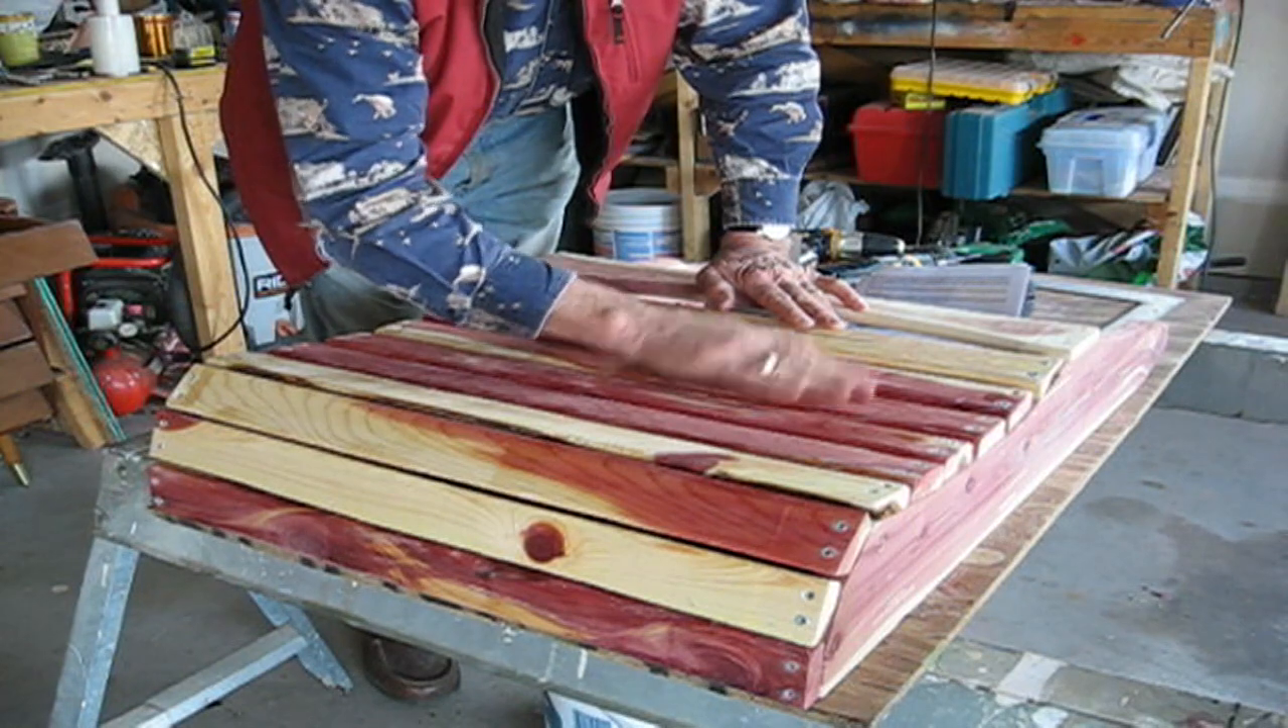Now that all the slats are in place, even around the front, they have nice curves here and good feeling slats for the chair, the base of the chair.